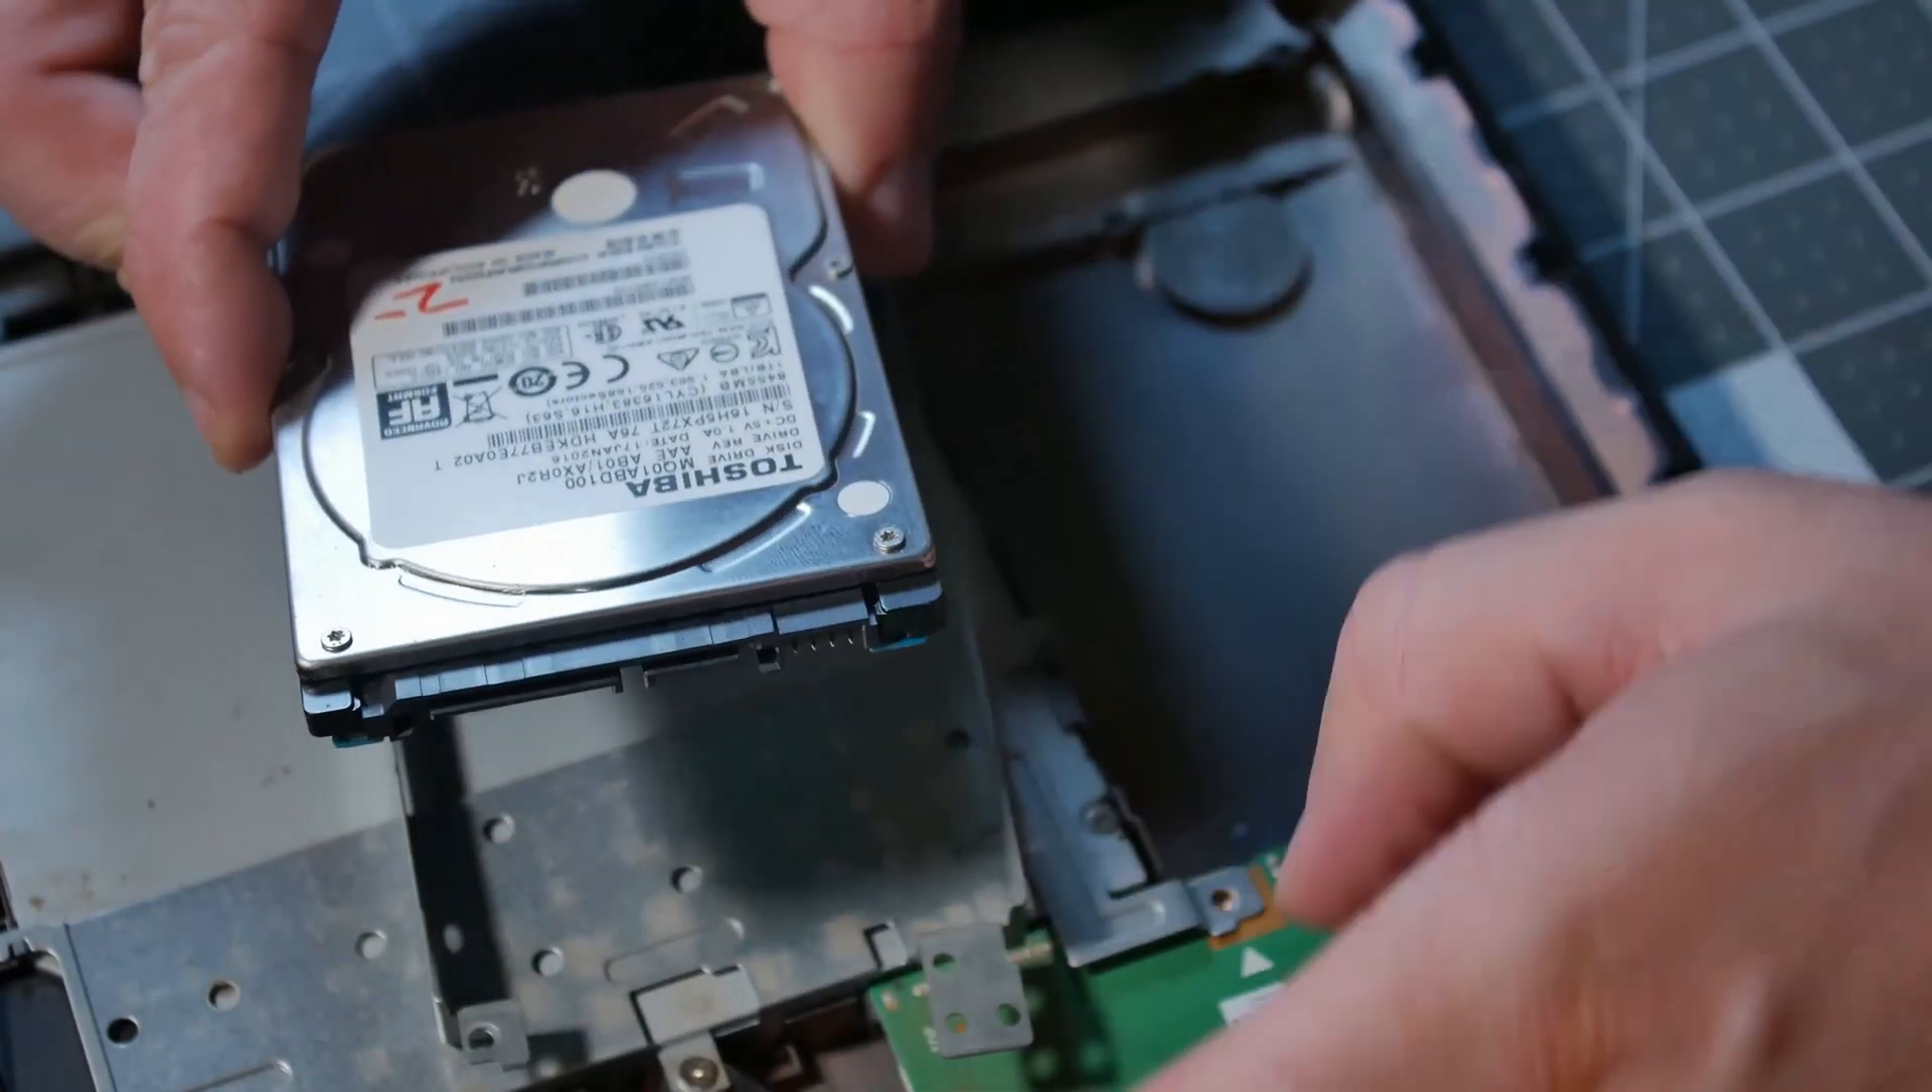Now that the four screws are loosened up, the hard drive just pops out like this.